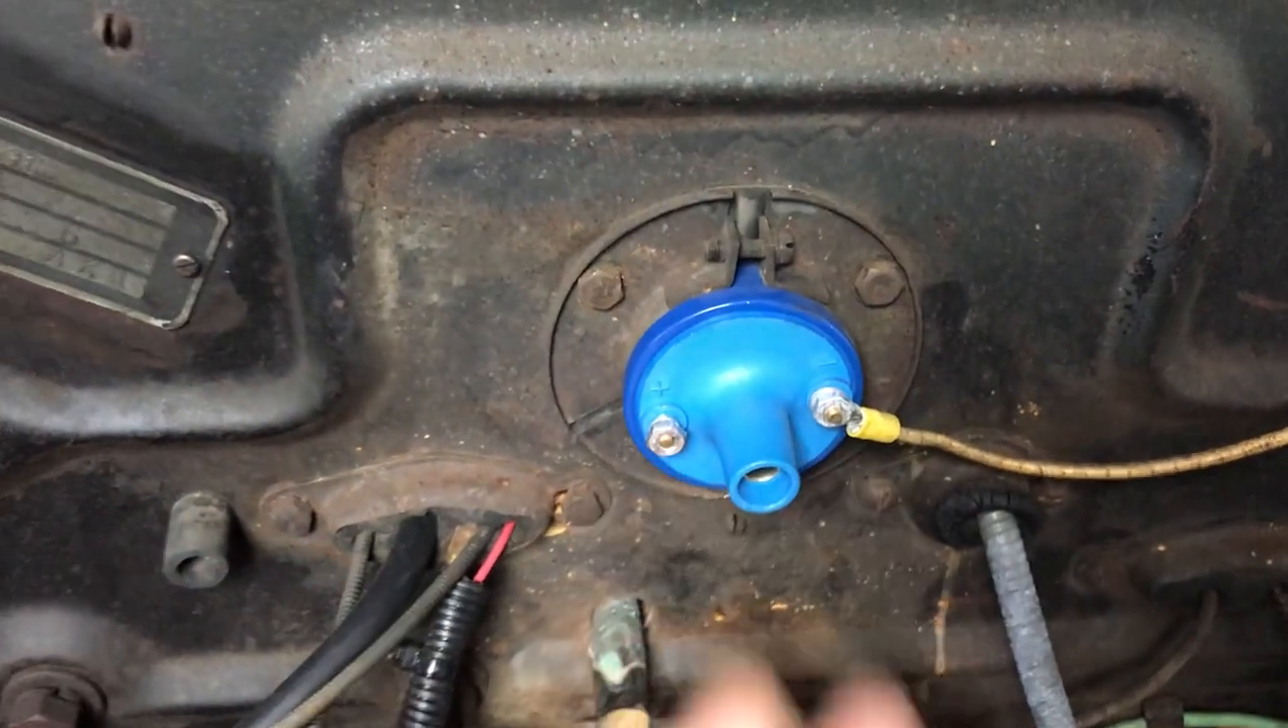There's your new six volt coil mounted in there.